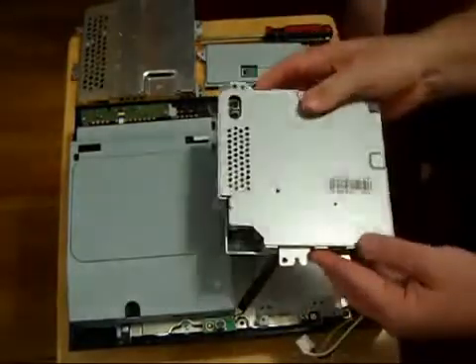And now we've pulled out our bad power supply.